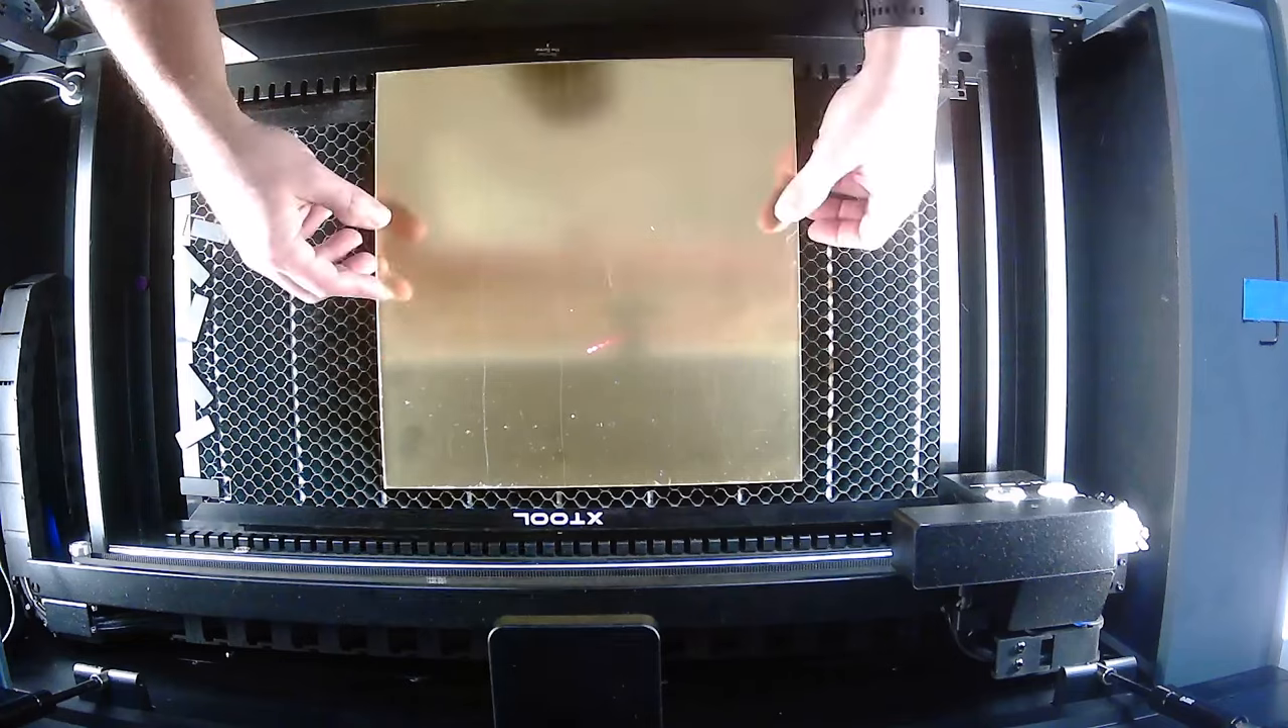Here we are looking in the p2 and i have the honeycomb installed.